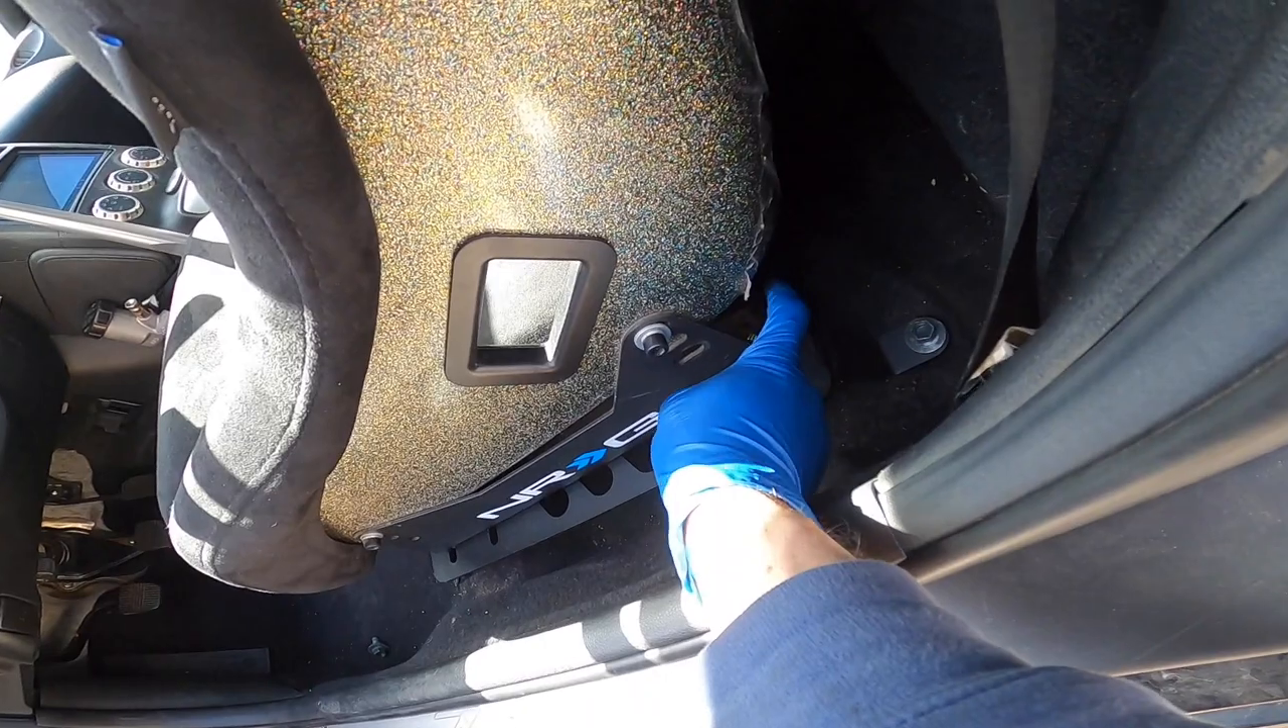All right so i already put in the seat.